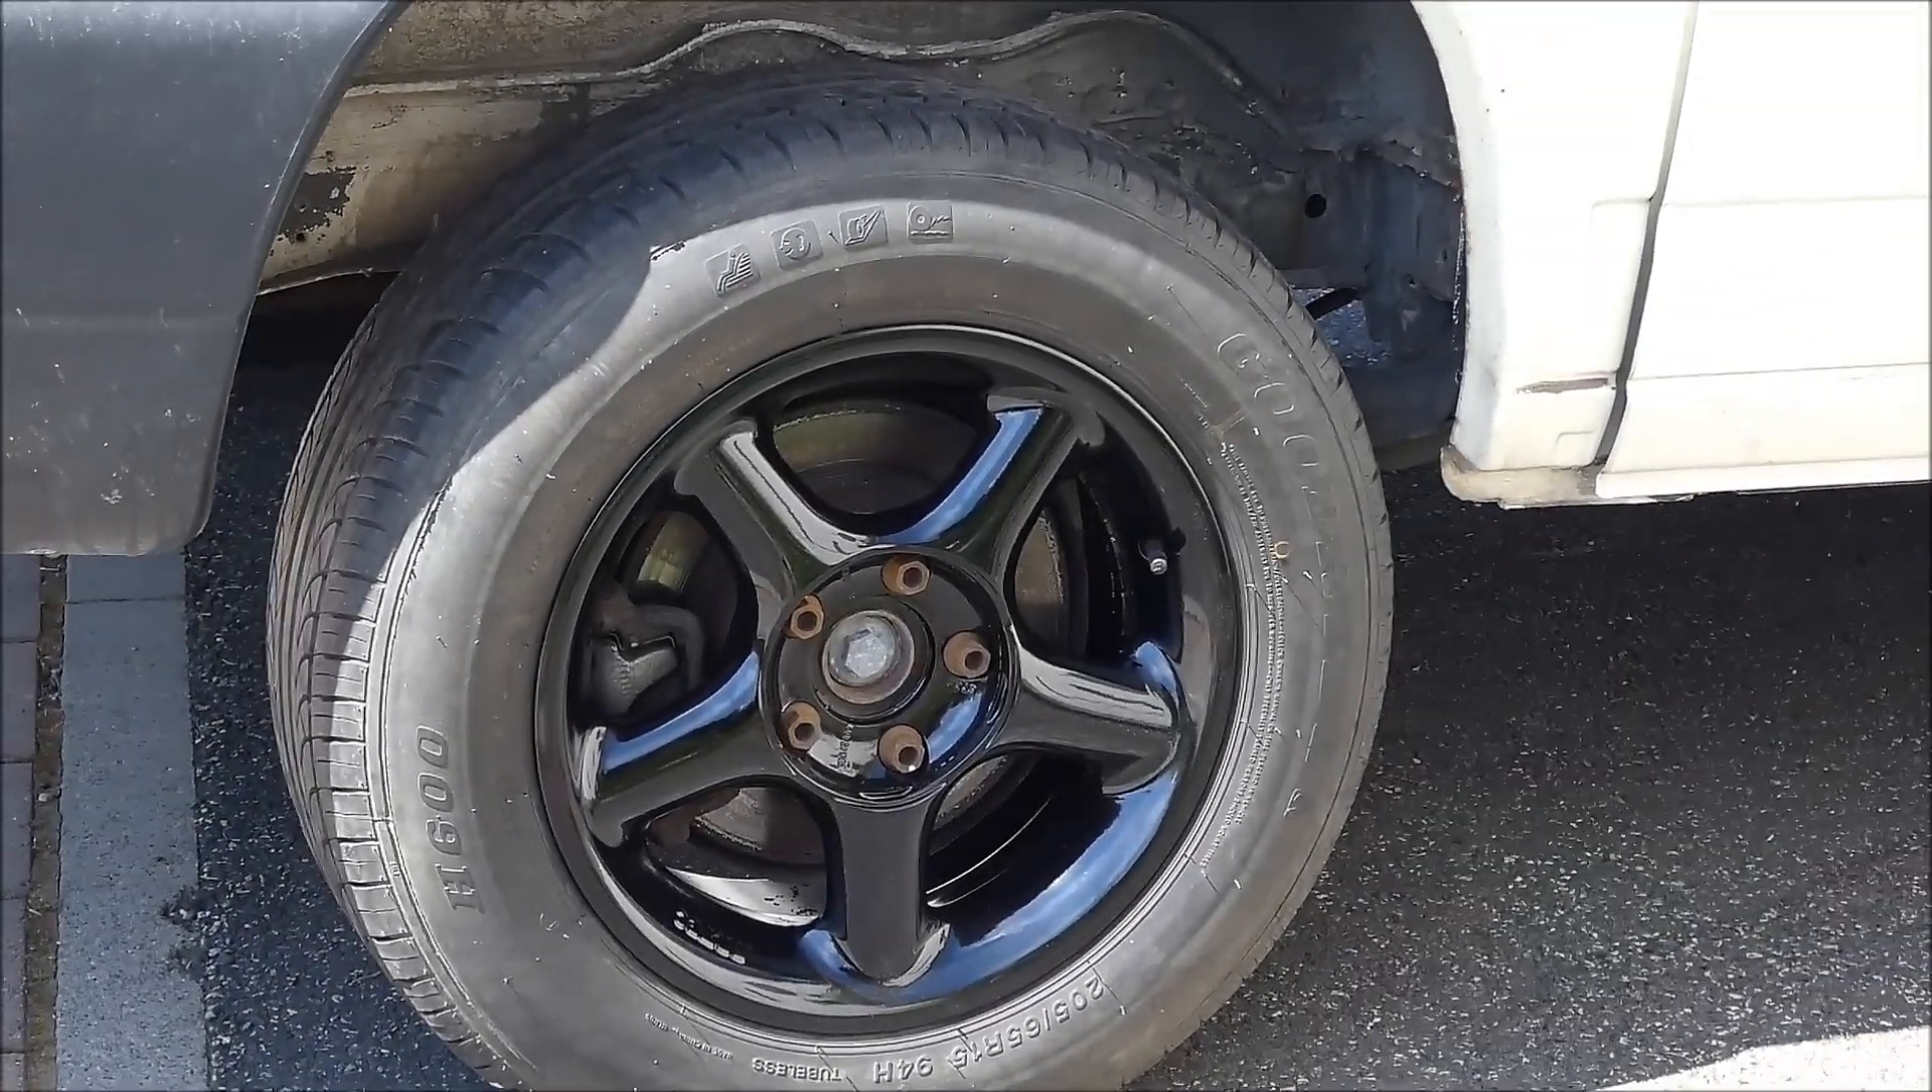Die kappen habe ich jetzt noch nicht drauf gemacht die kommen noch später drauf.